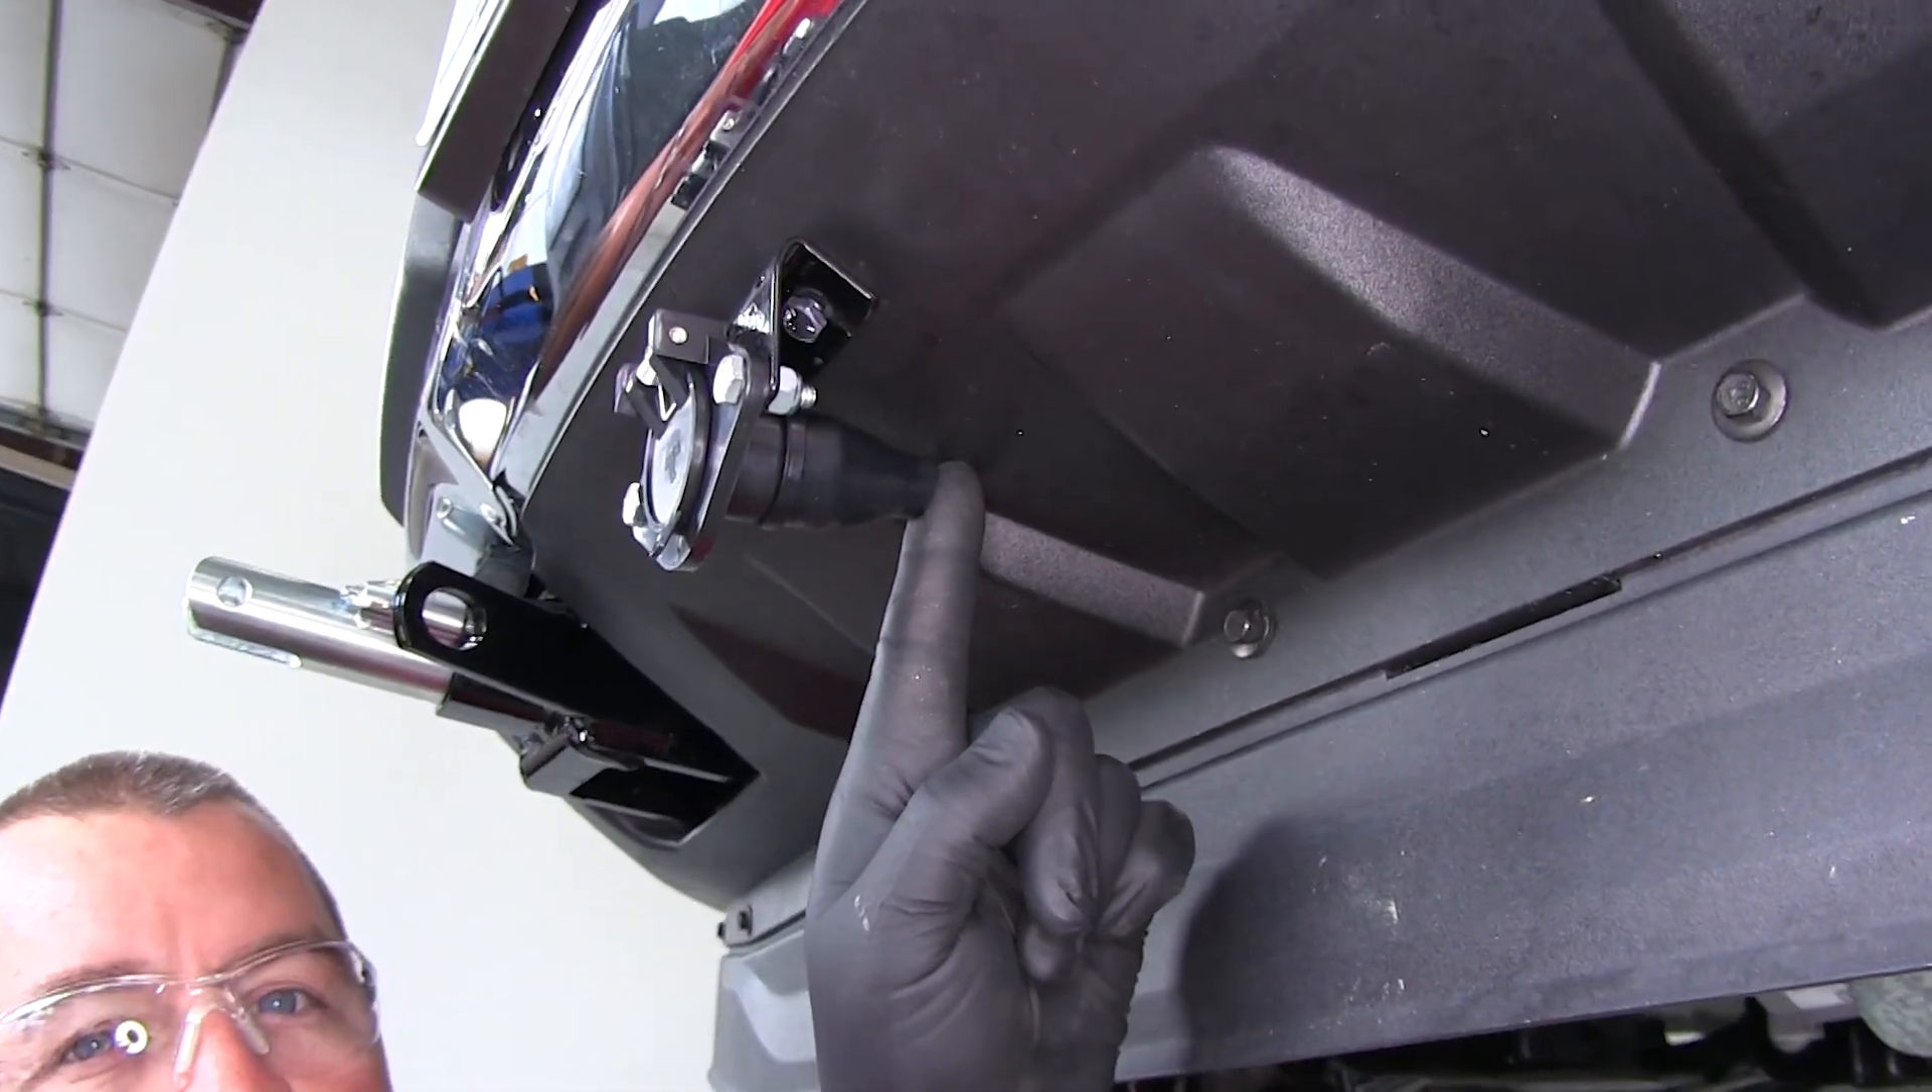So if you see, I put on my six pole plug. I have my boot on.